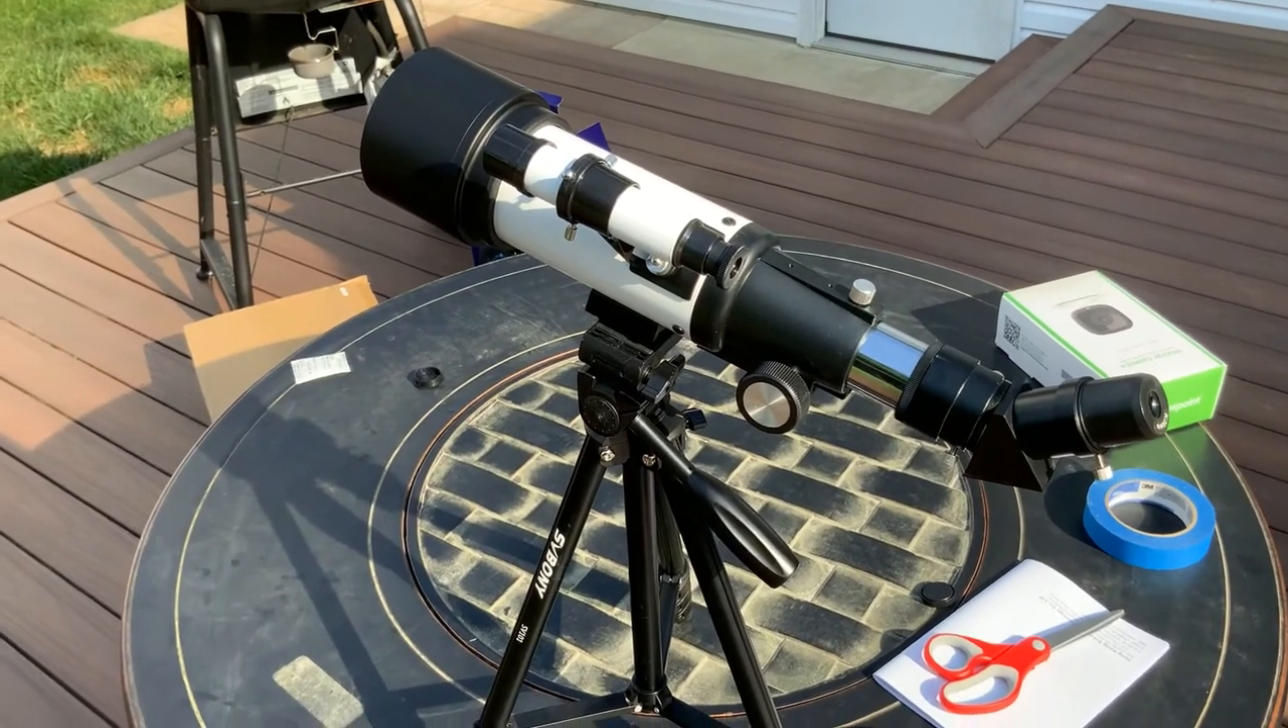So here we have everything assembled. So now you can see the telescope all set up on top of the tripod.